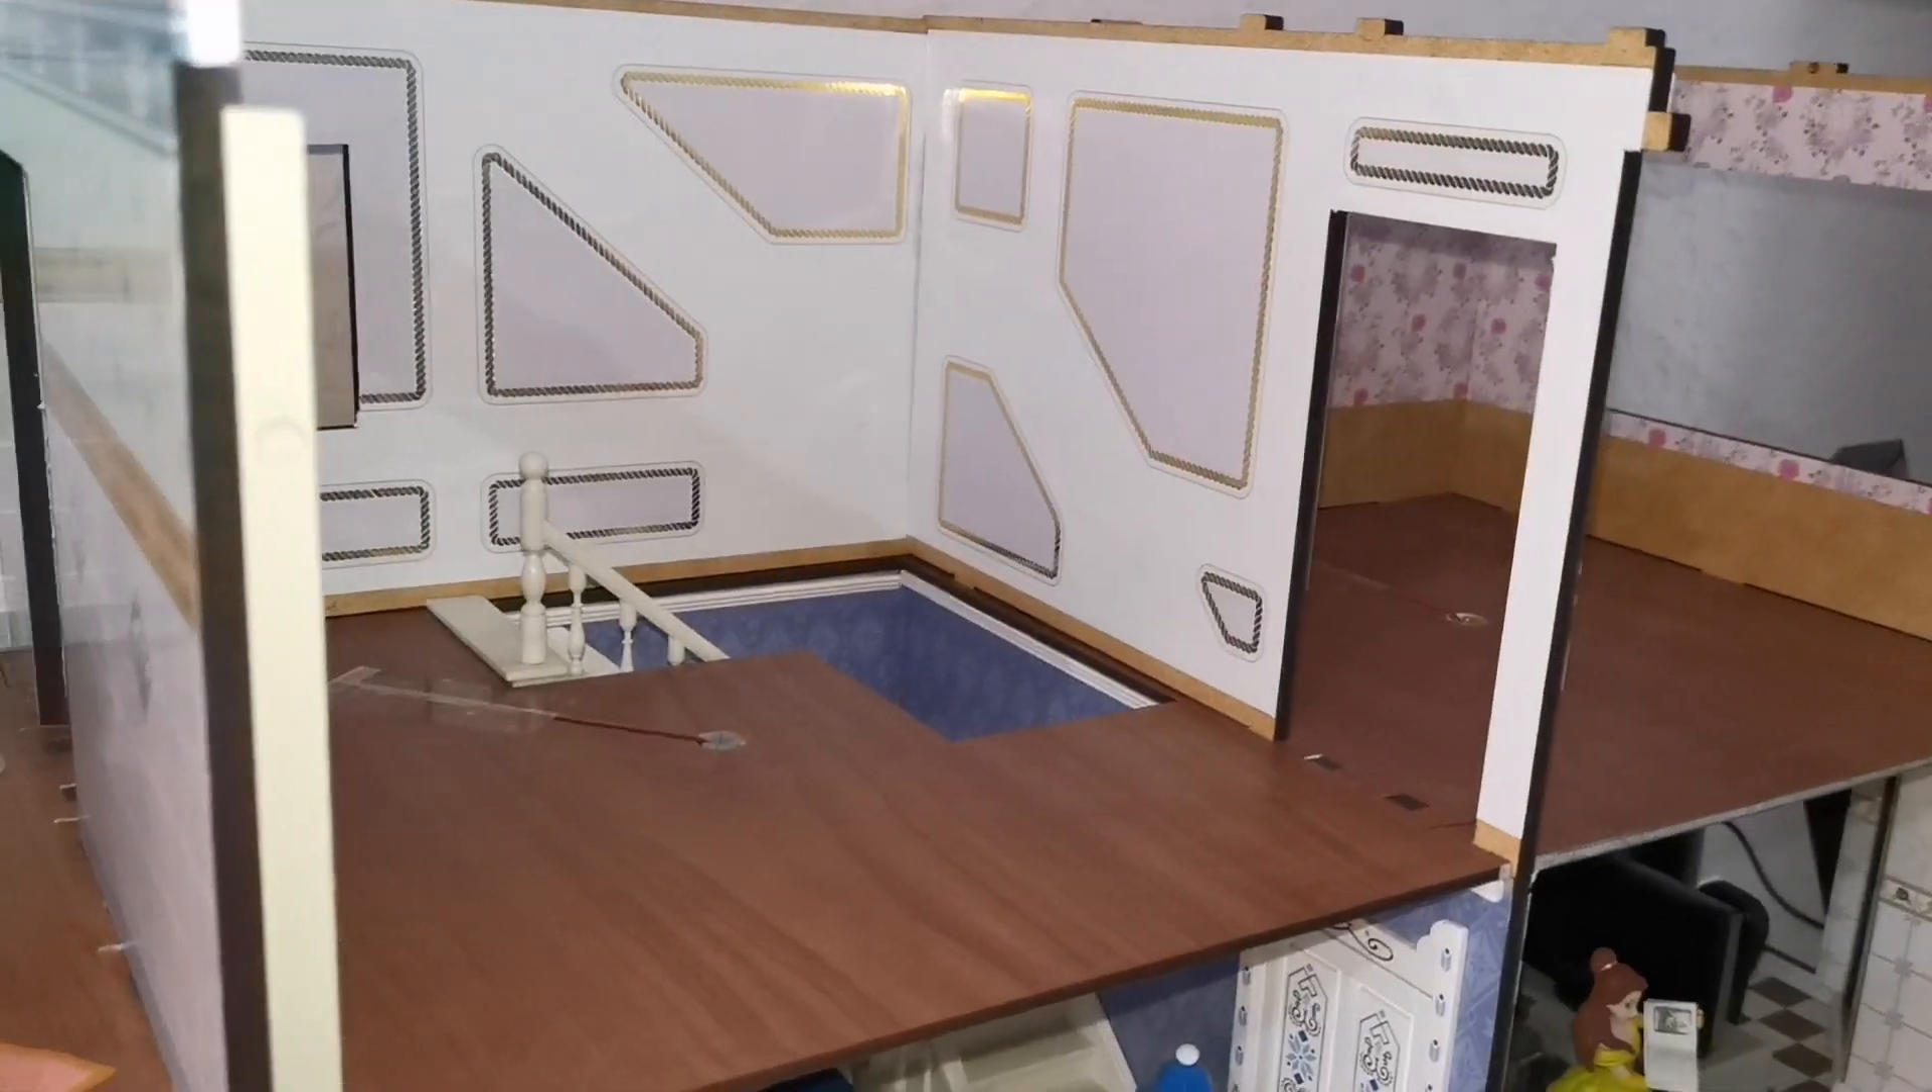Okay, so the wall is in so actually all the walls On the top level here are now in place.